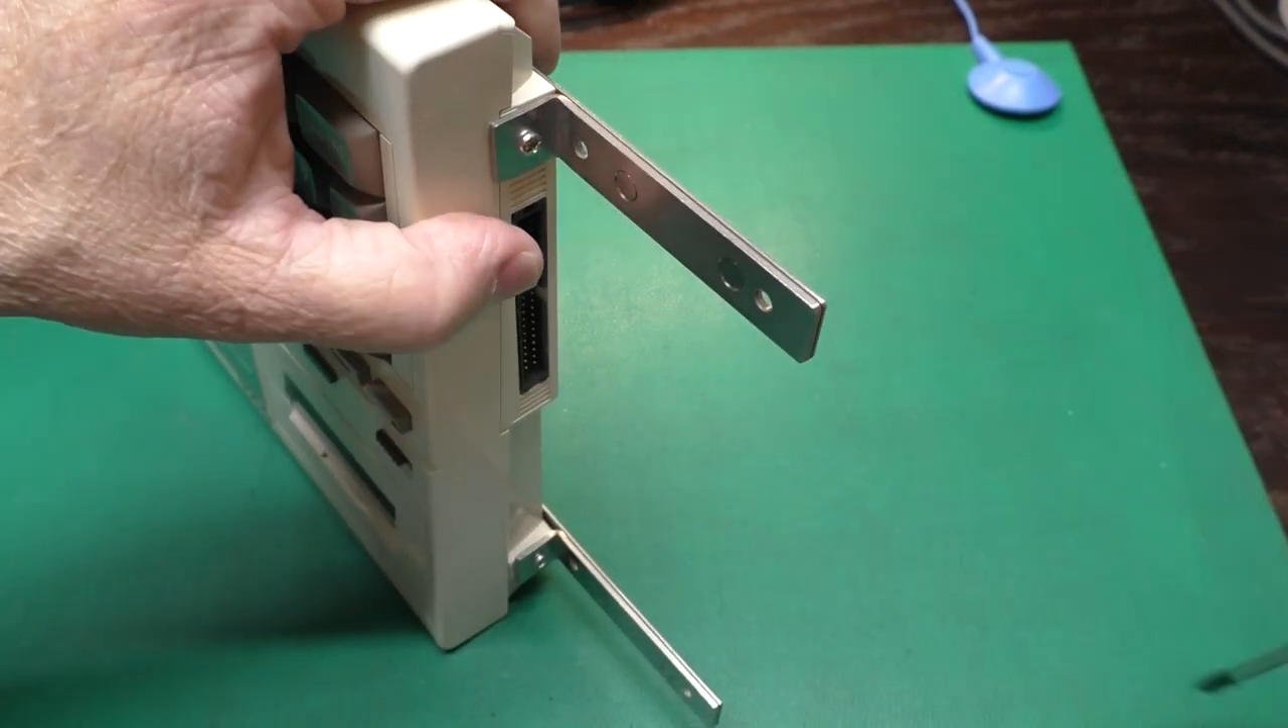Now we're left with these brackets sticking out the side here.